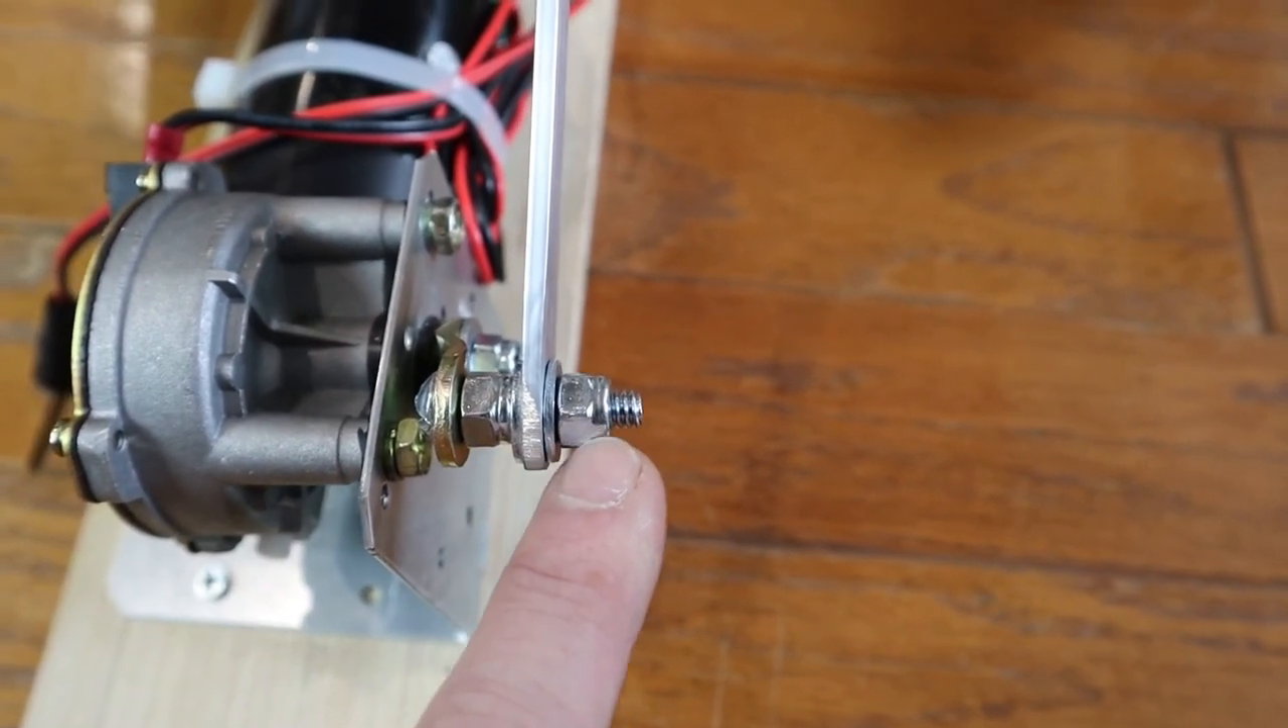I just put the bolt through the linkage, put a lock nut on it, a washer, my bar, my push bar, another washer, and another lock nut.